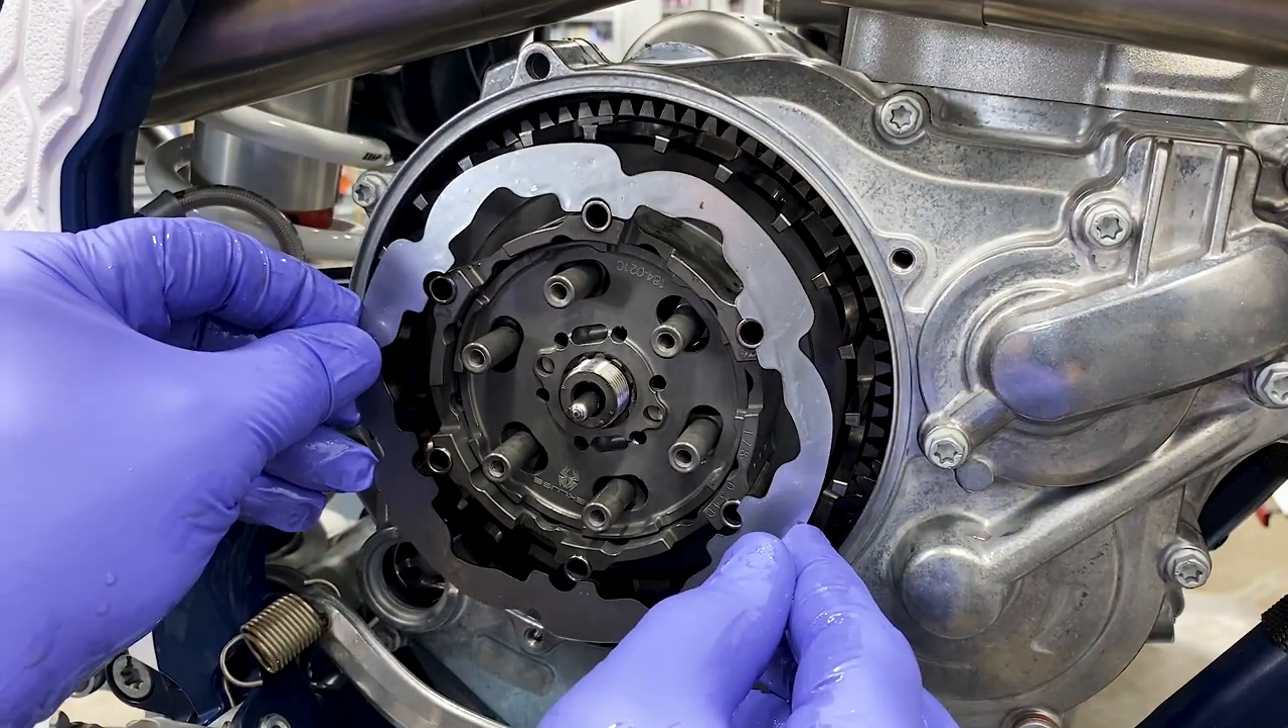So now that we have the drive pins in, we're going to start with the steel plates.